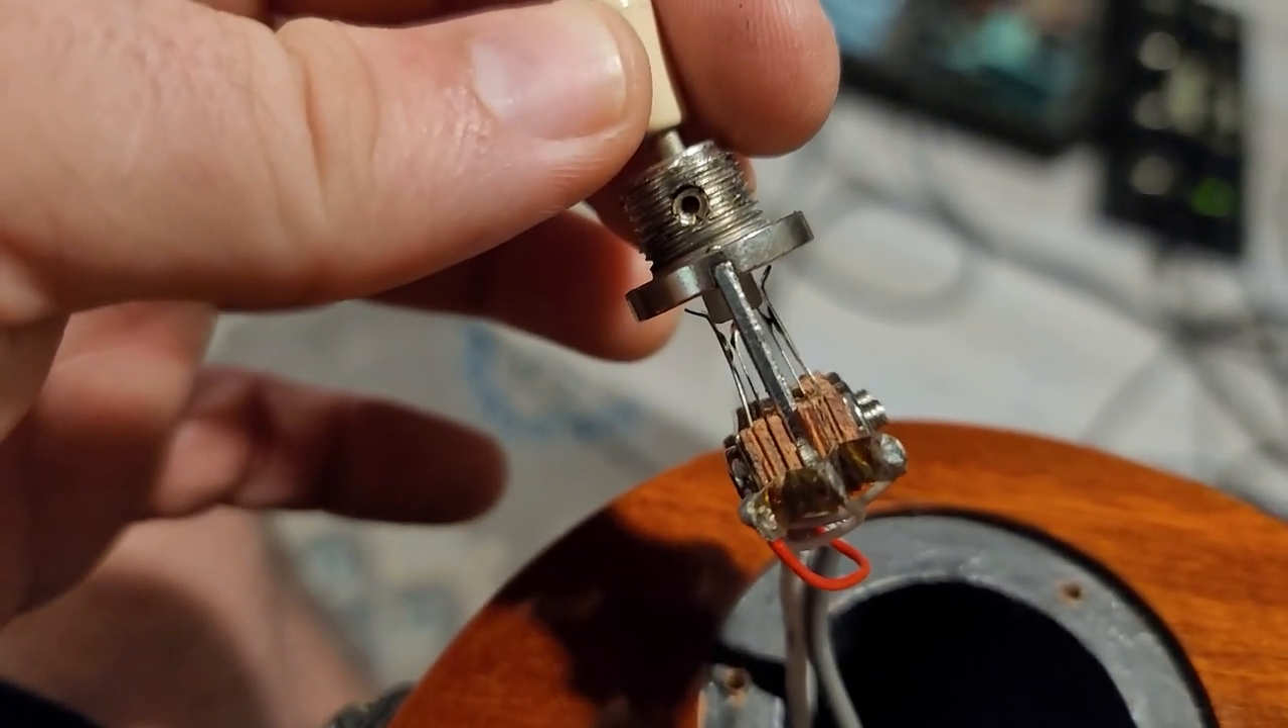So I'm gonna pop this switch out which I've already taken the liberty to start doing.